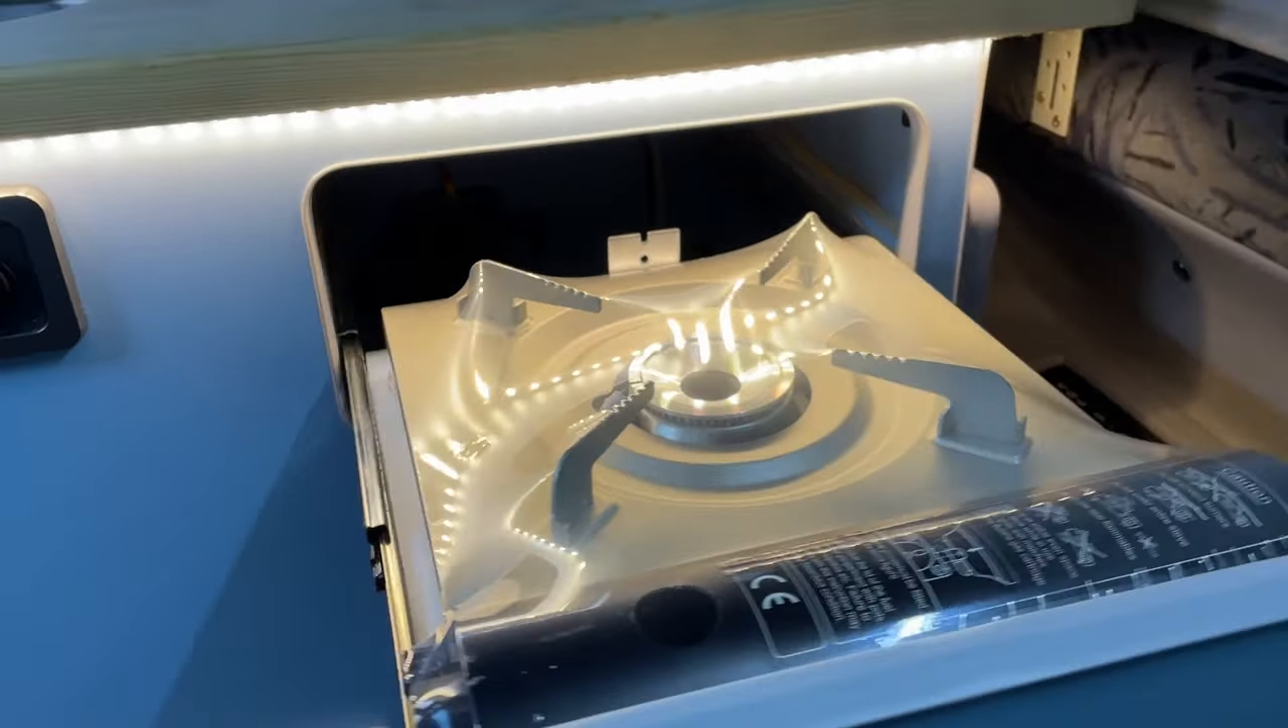The lighting circuits are all done and the little stove is now in its little house that's looking good.